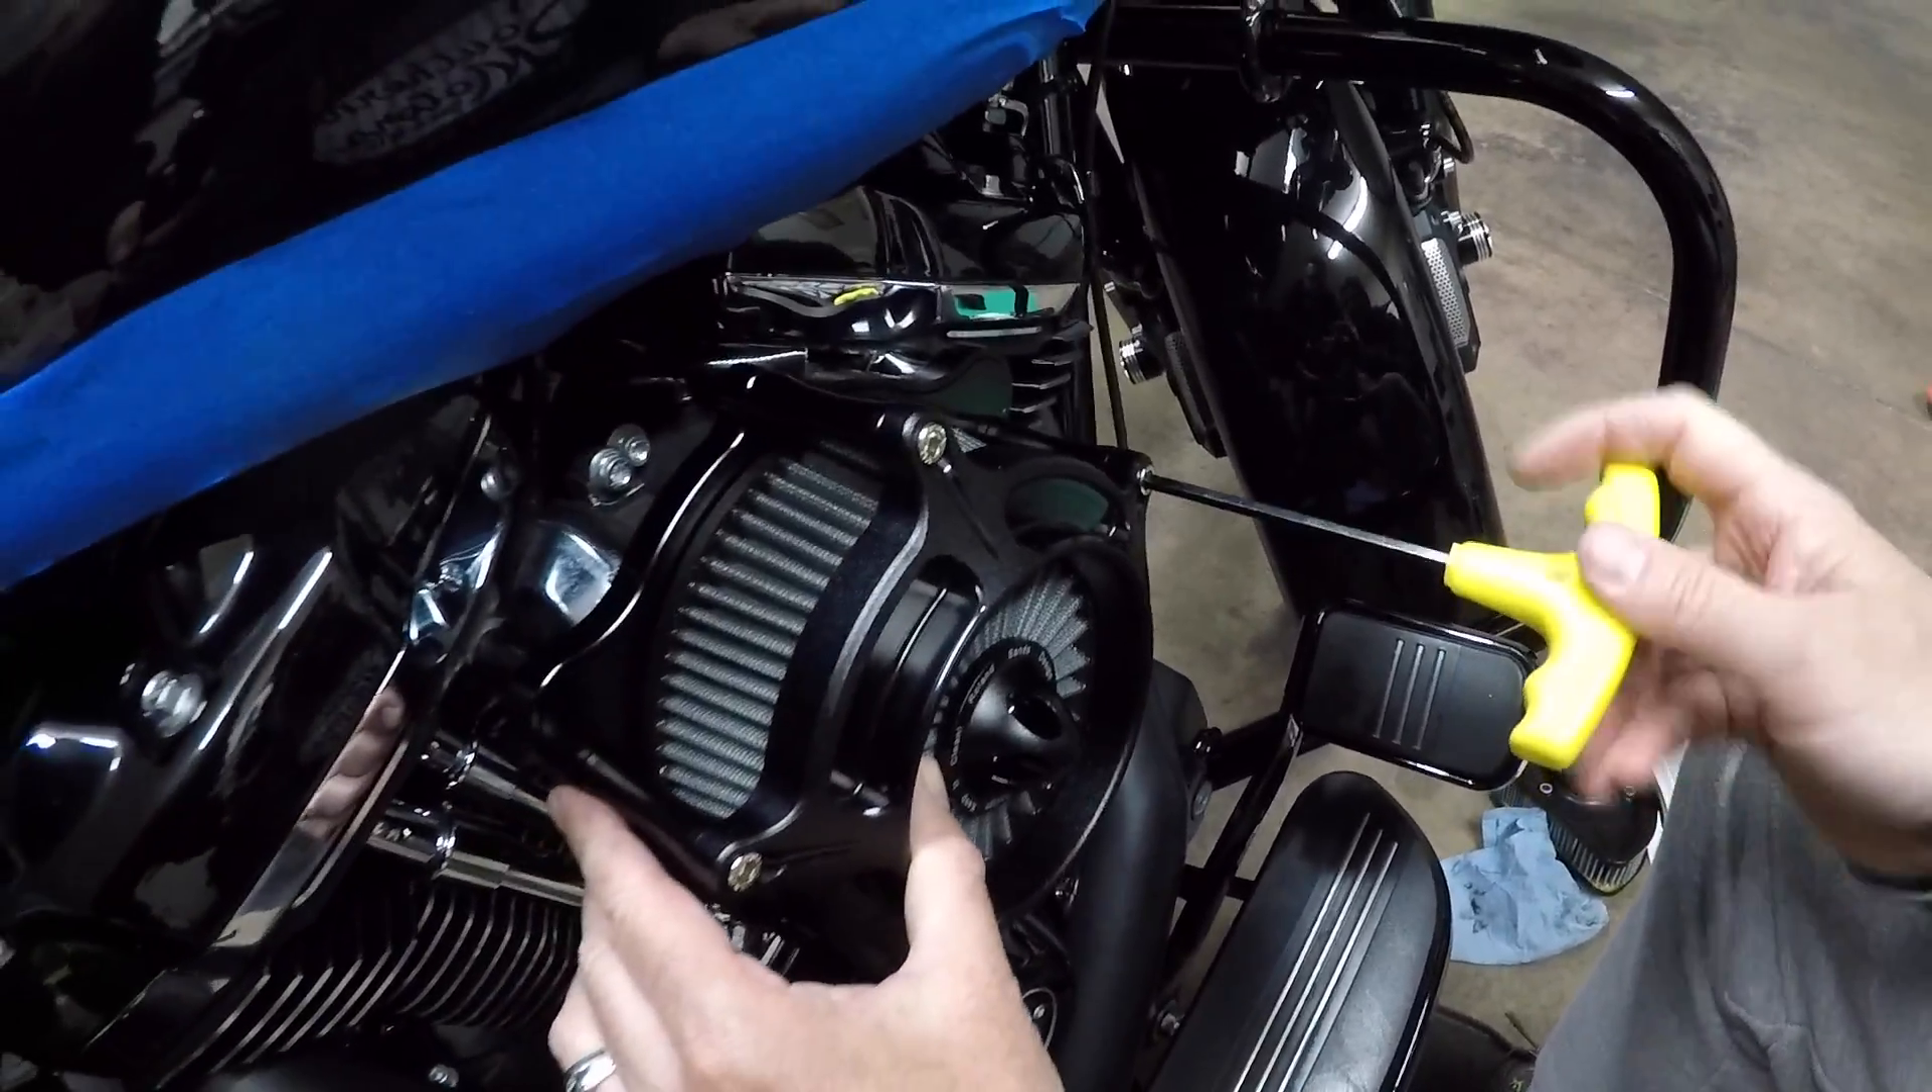So we got the filter on and now we're just tightening it up.